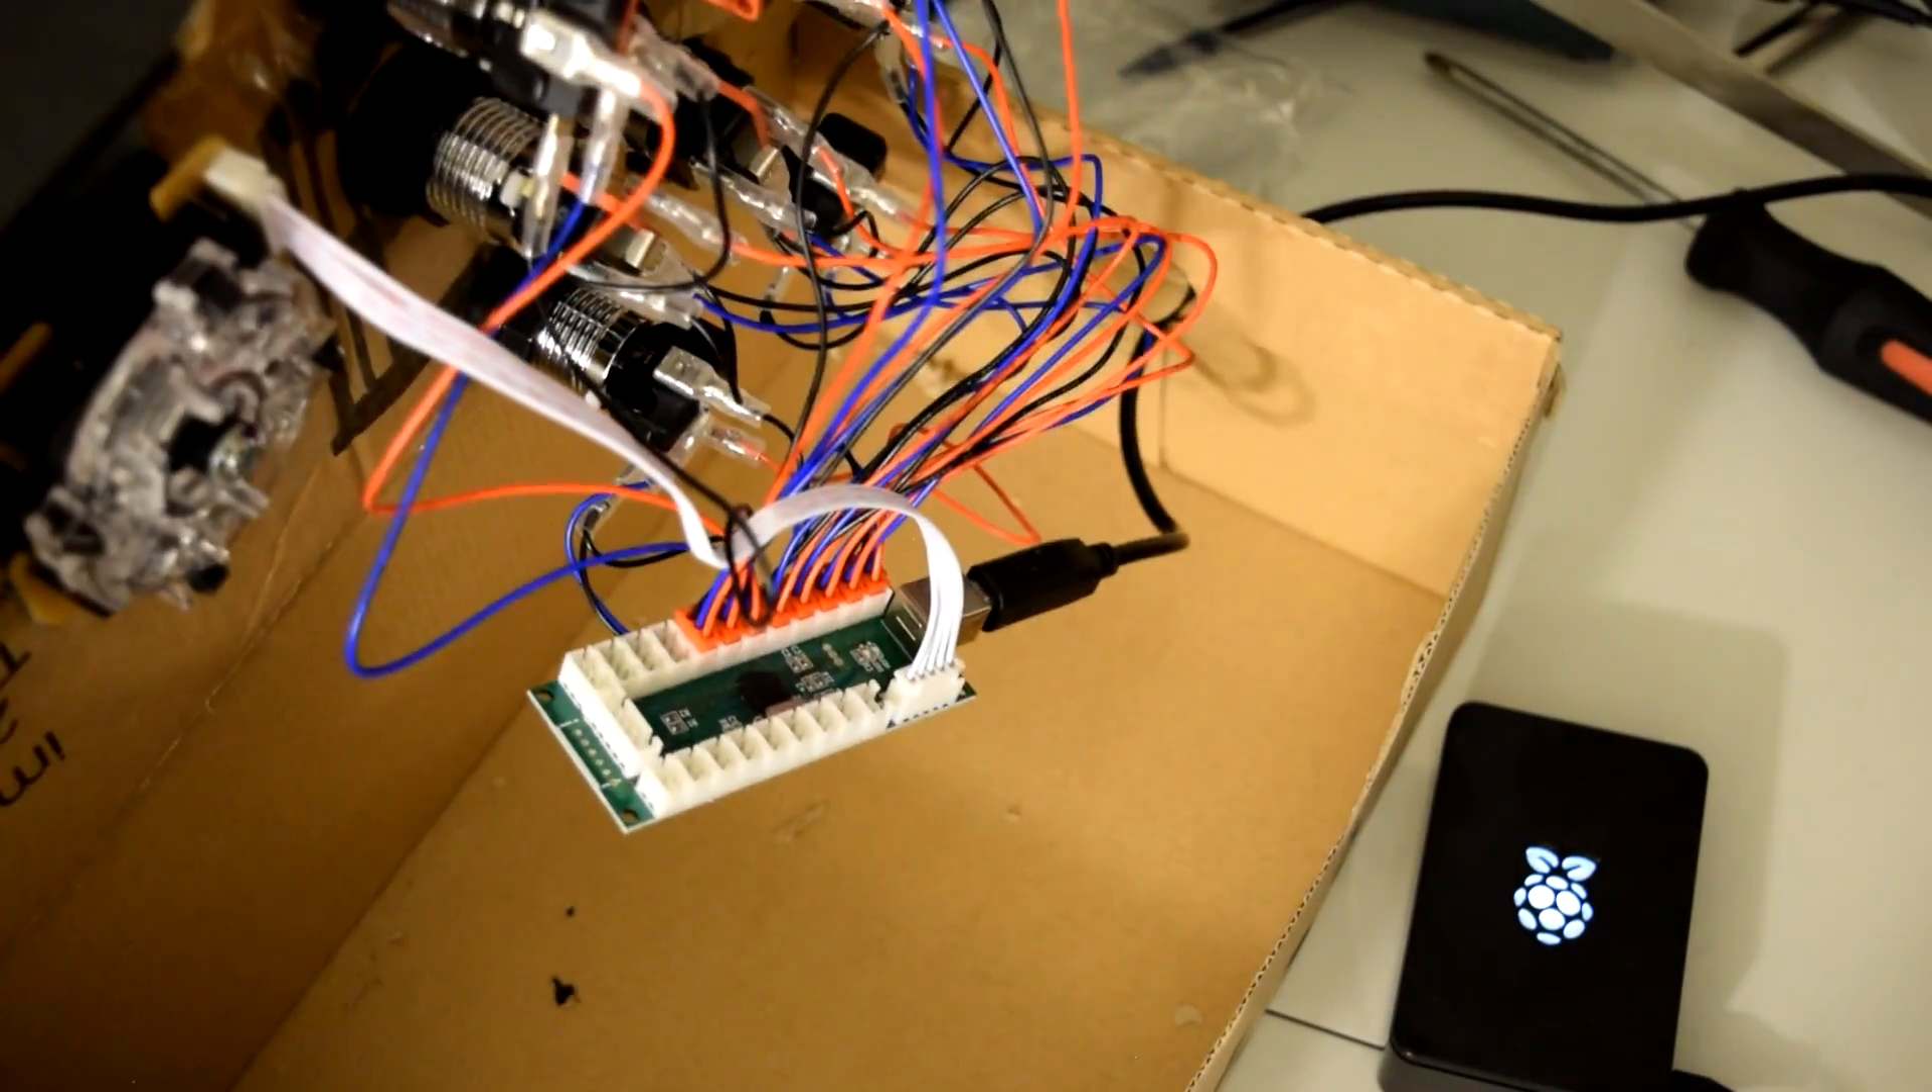Alright, so I already wired the spiderweb's nest of all these wires for now.